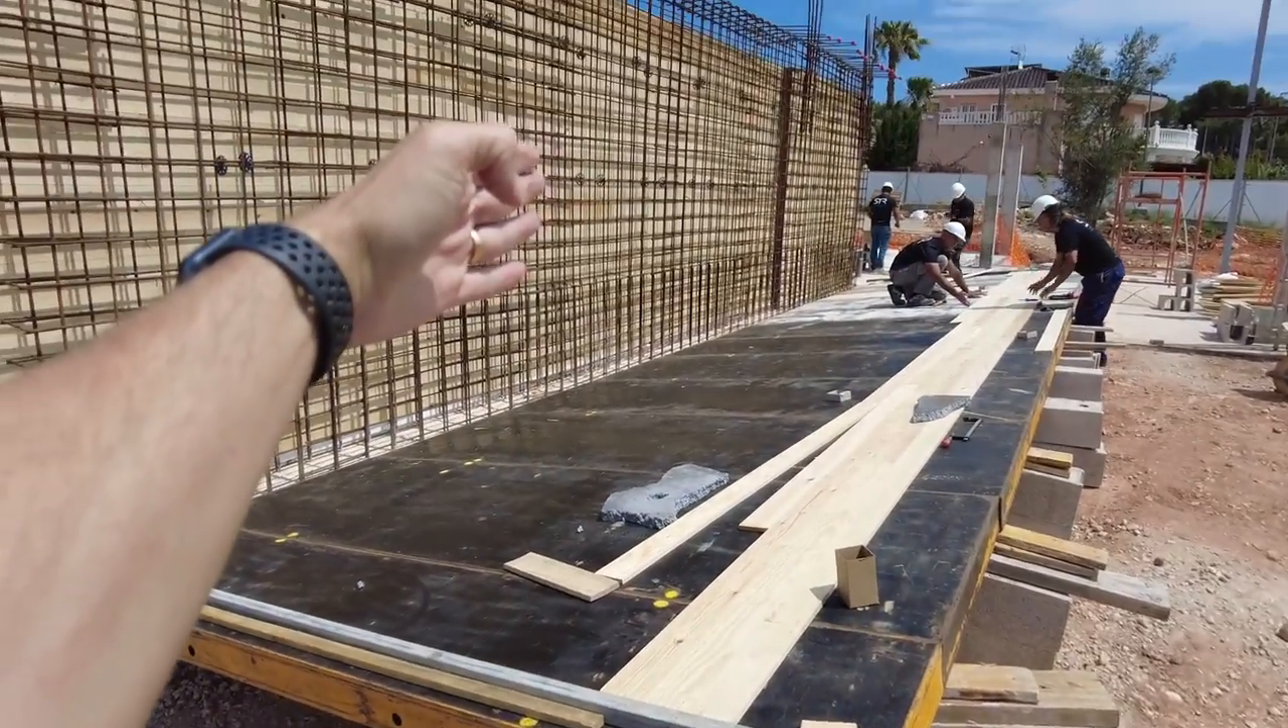Bueno, como veis, tenemos está tumbado el encofrado, está apoyado sobre unas superficies, para que, una vez esté todo colocado, se levantará entero y ya se colocarán los espadines para poder sujetarlo.